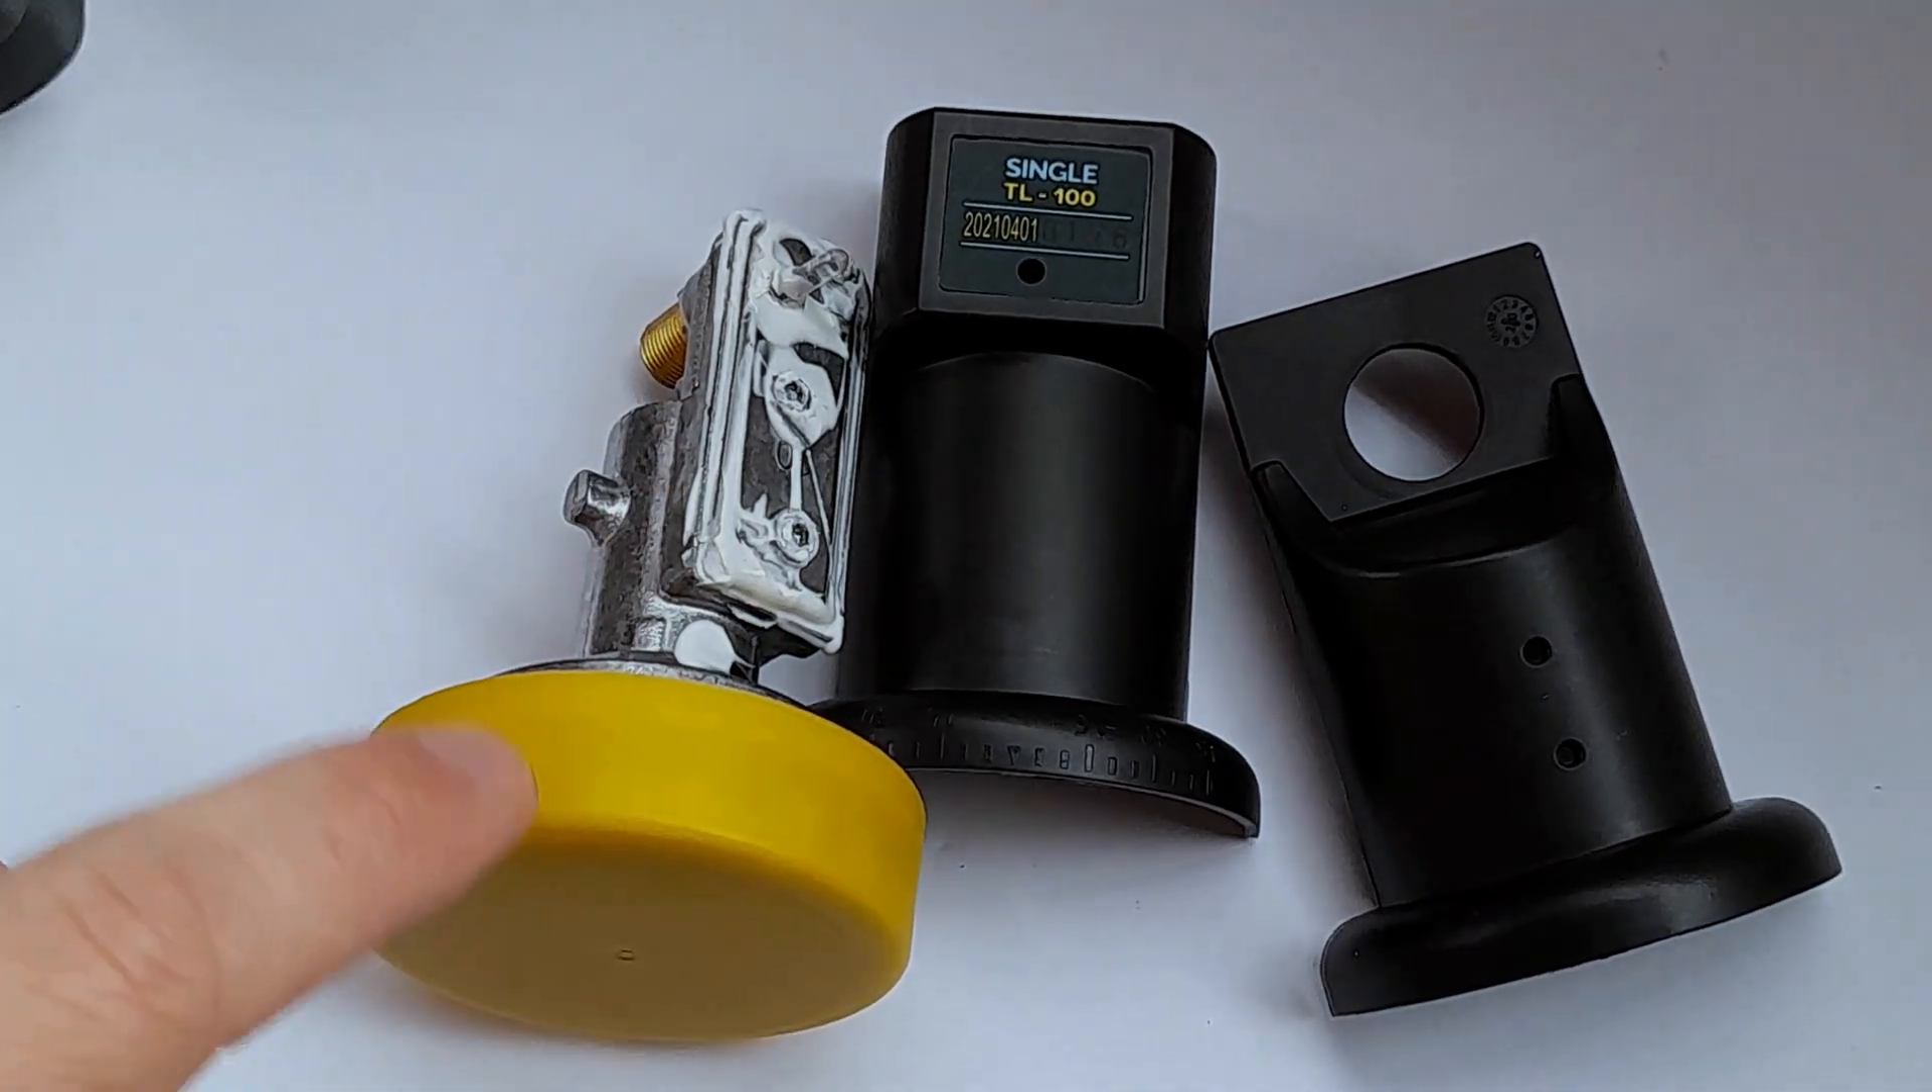Now of course we still have this yellow plastic cap on the waveguide input.